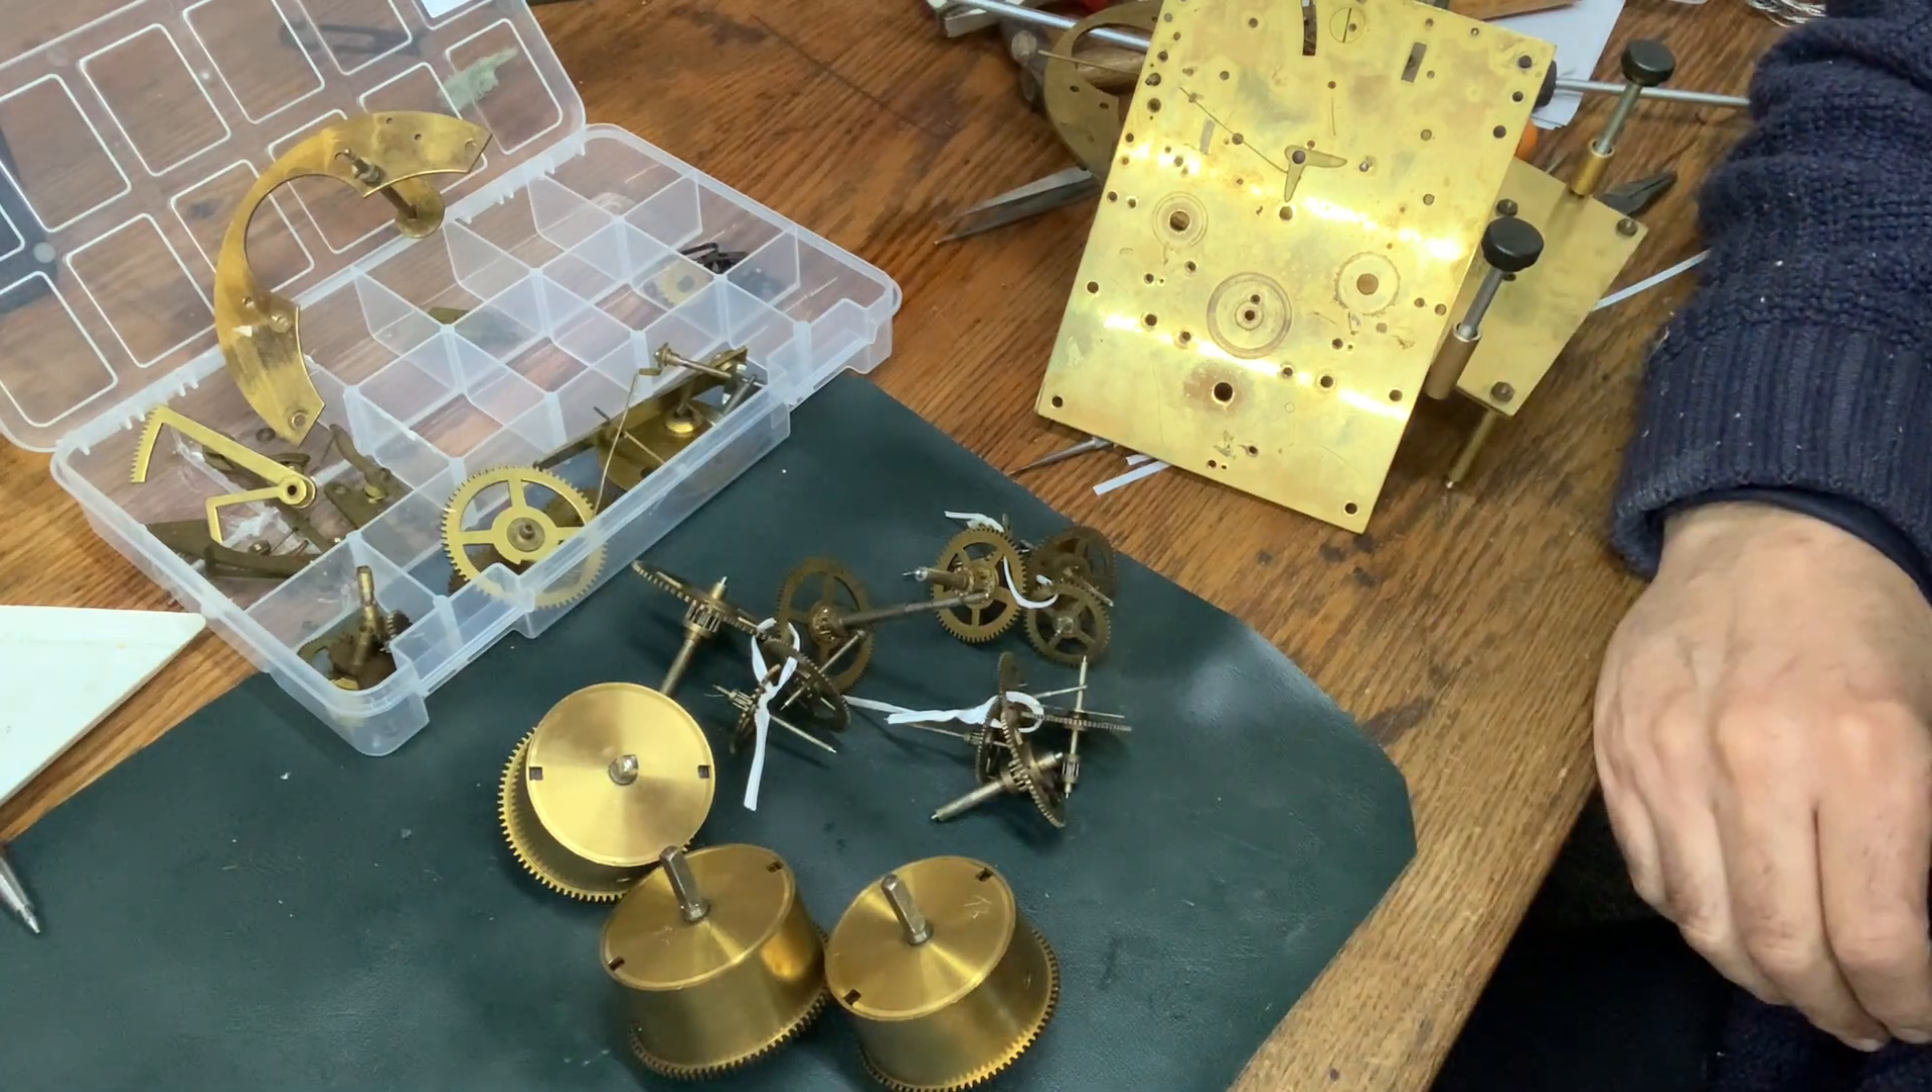So, that's pretty much your clock stripped down.